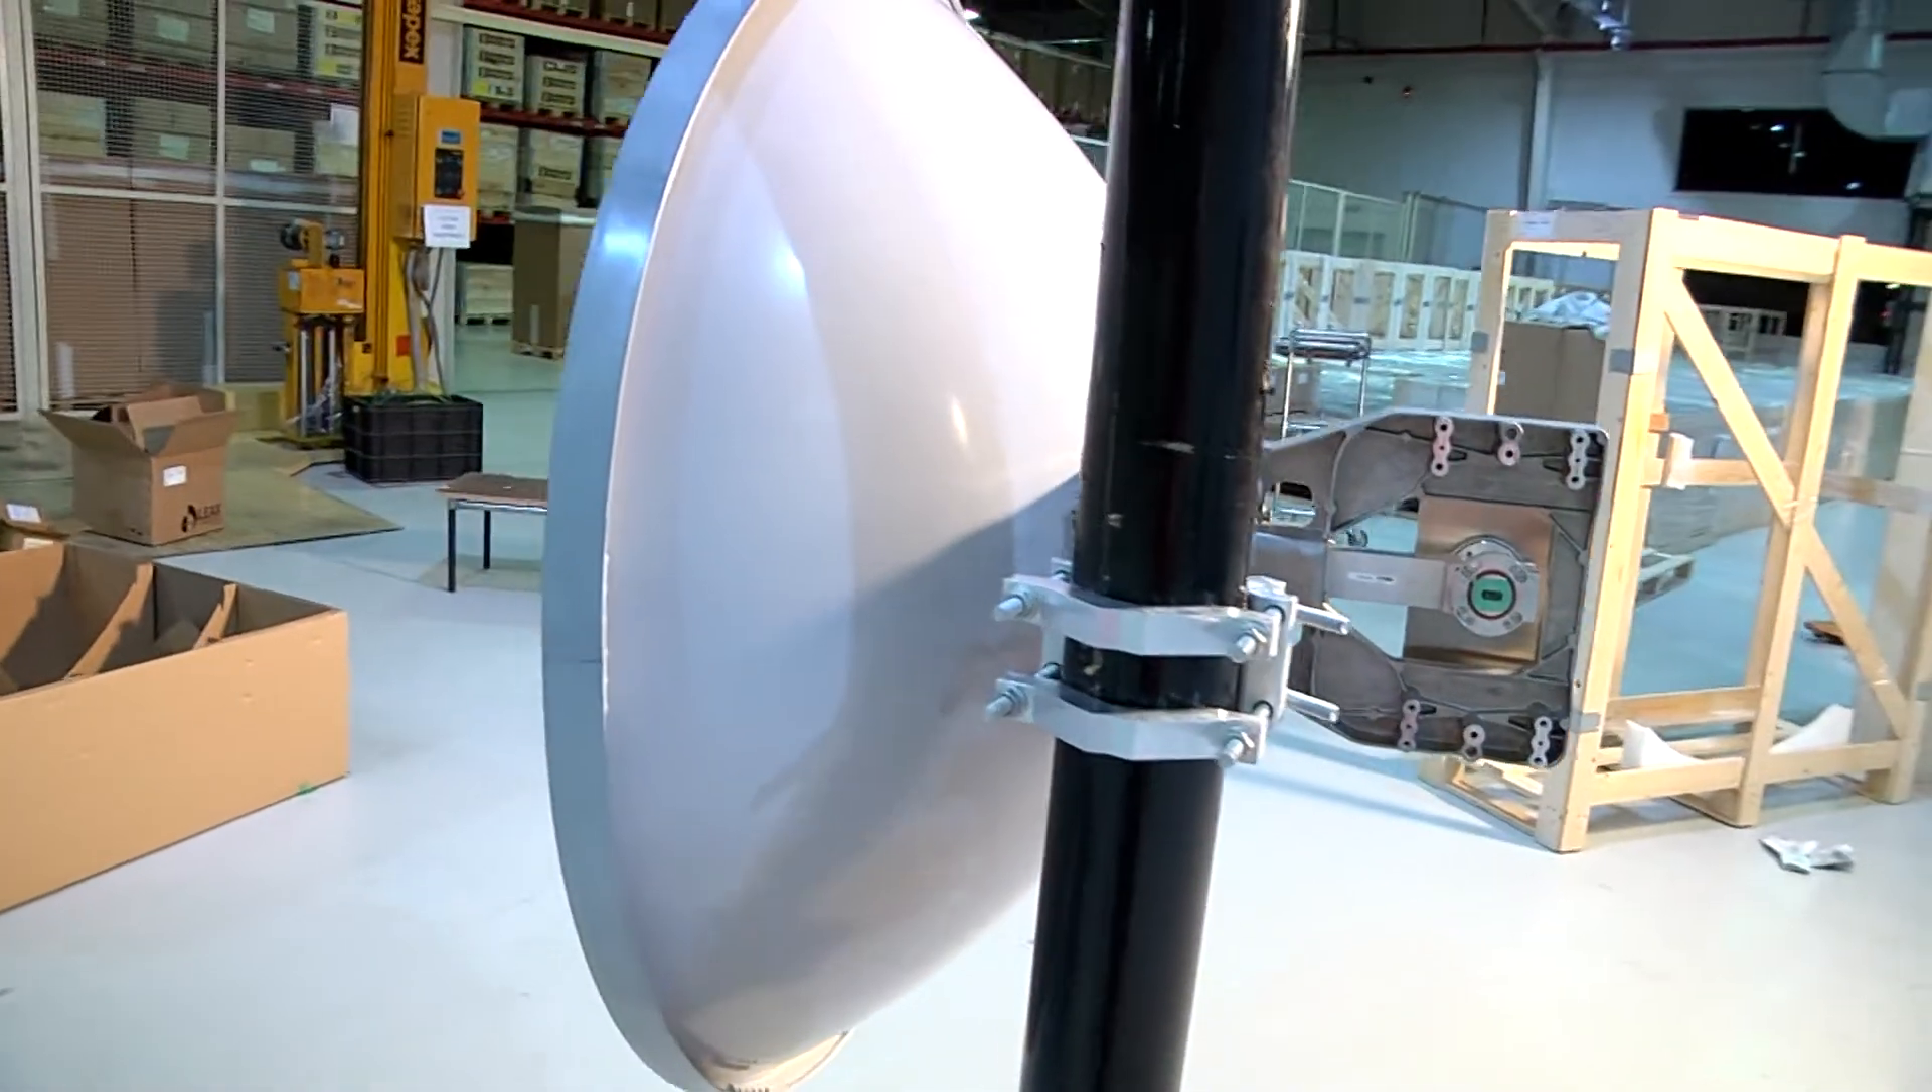Now the 0 .9 meter antenna is assembled and mounted and ready for use.